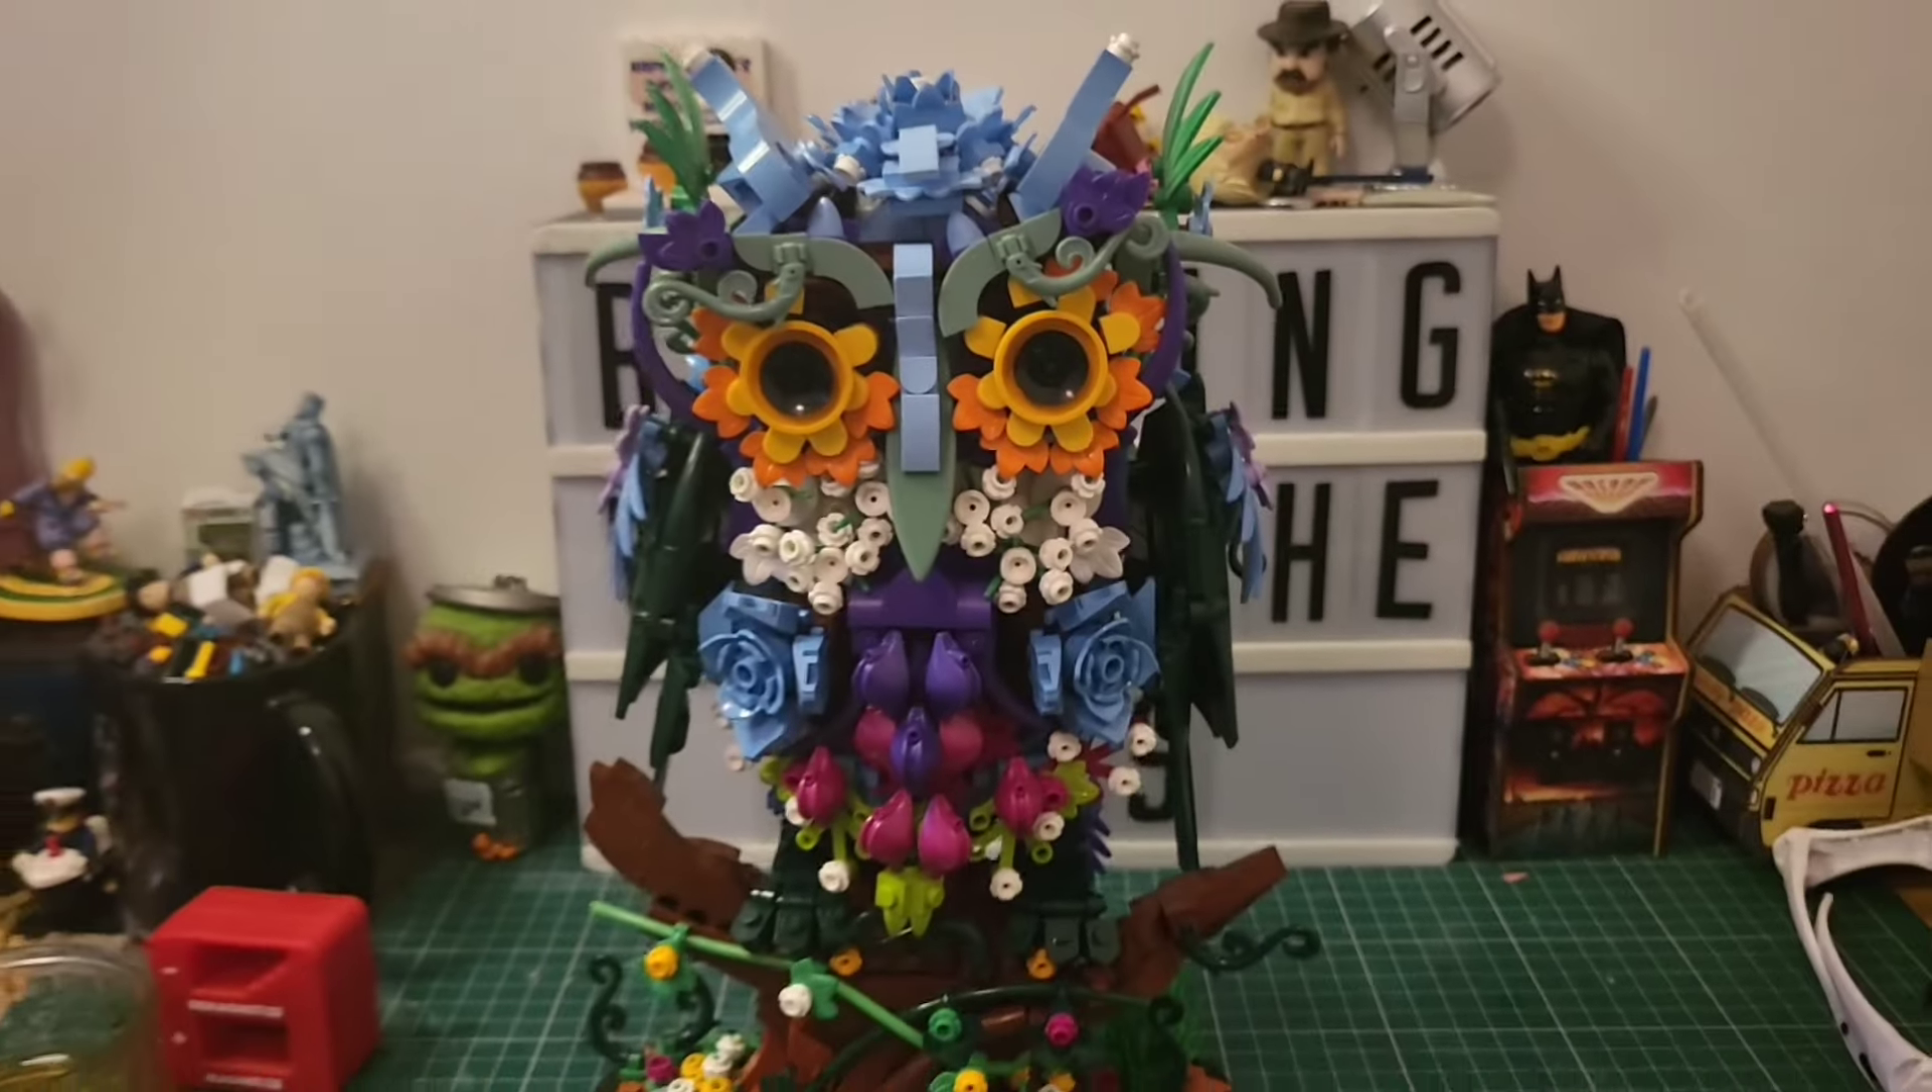Now we've got the eyes on and the ears up here.